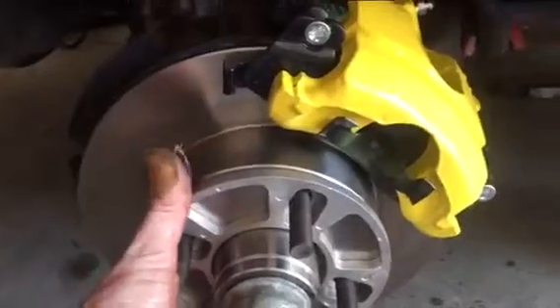Okay so I've got the rotors back on the vehicle along with the spacer ready to put the new tires and rims on.